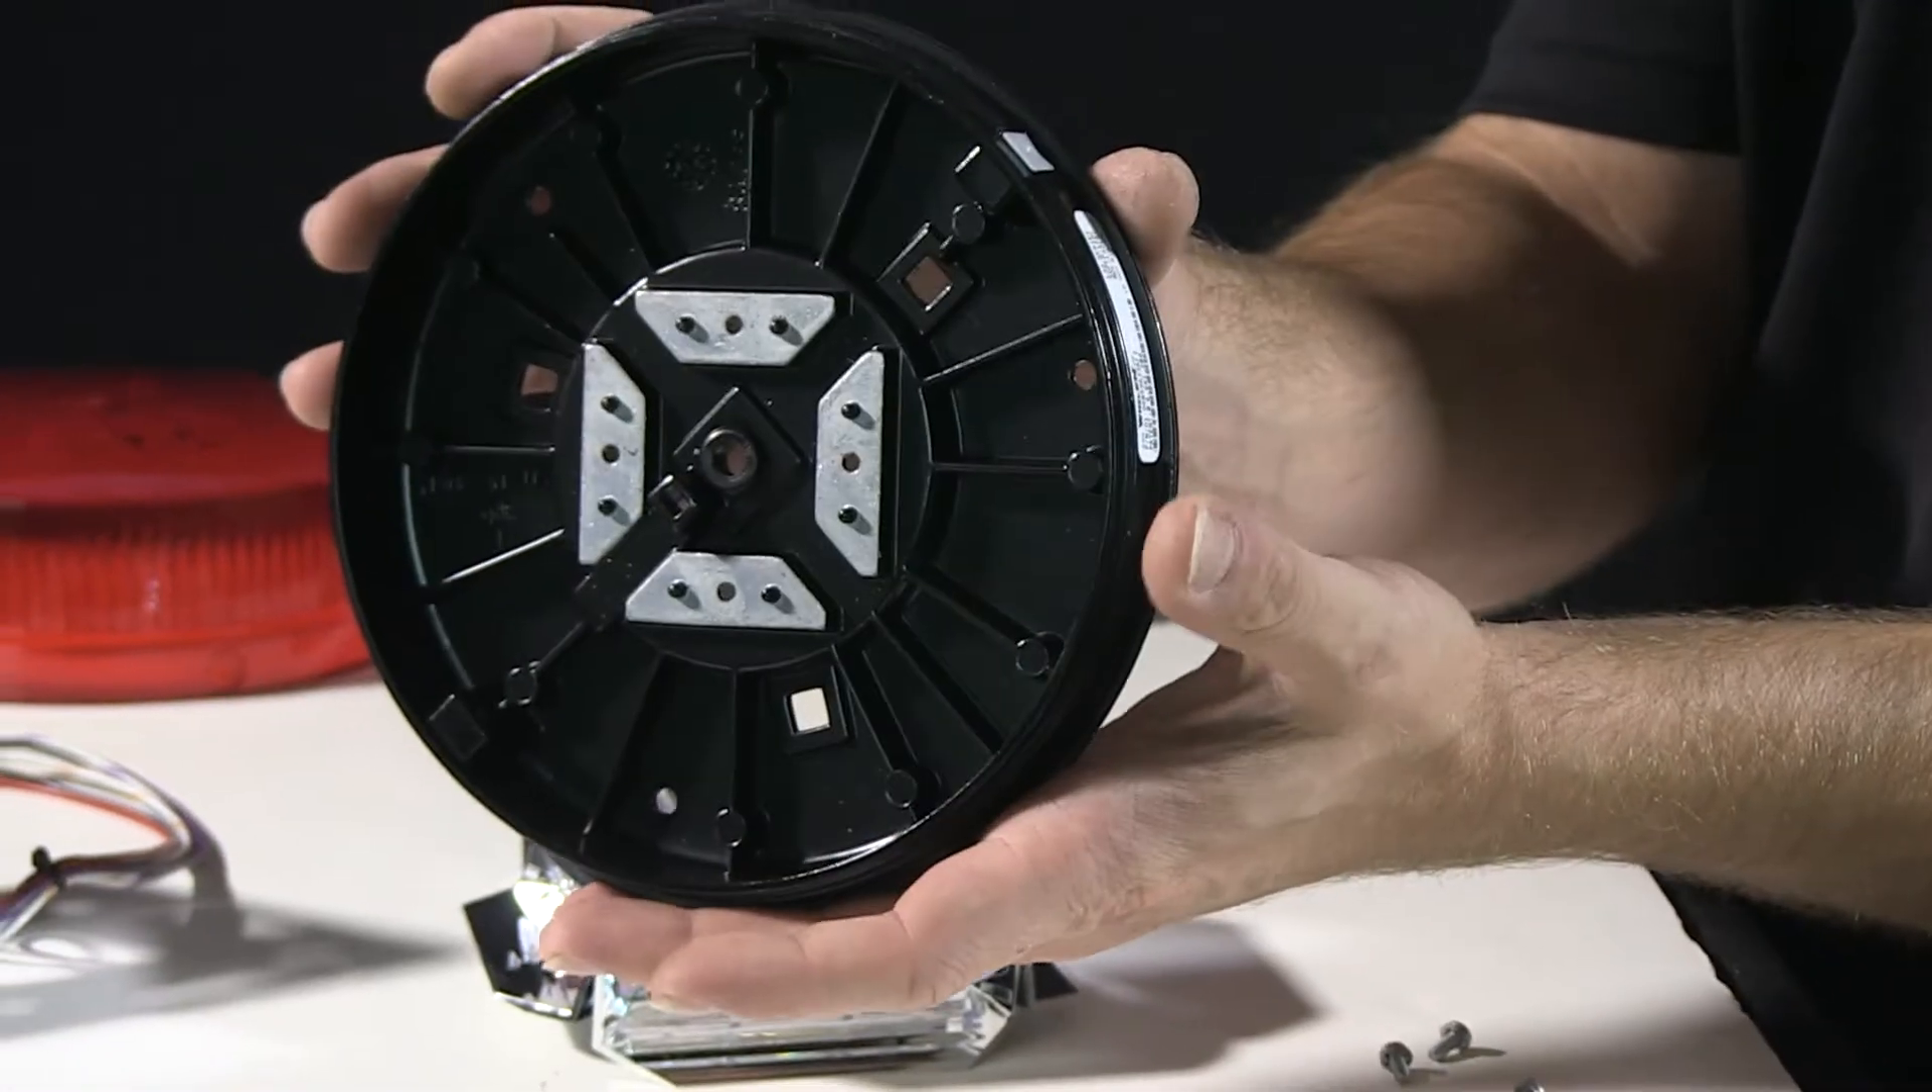You can see this is the cast base assembly free of all the components.